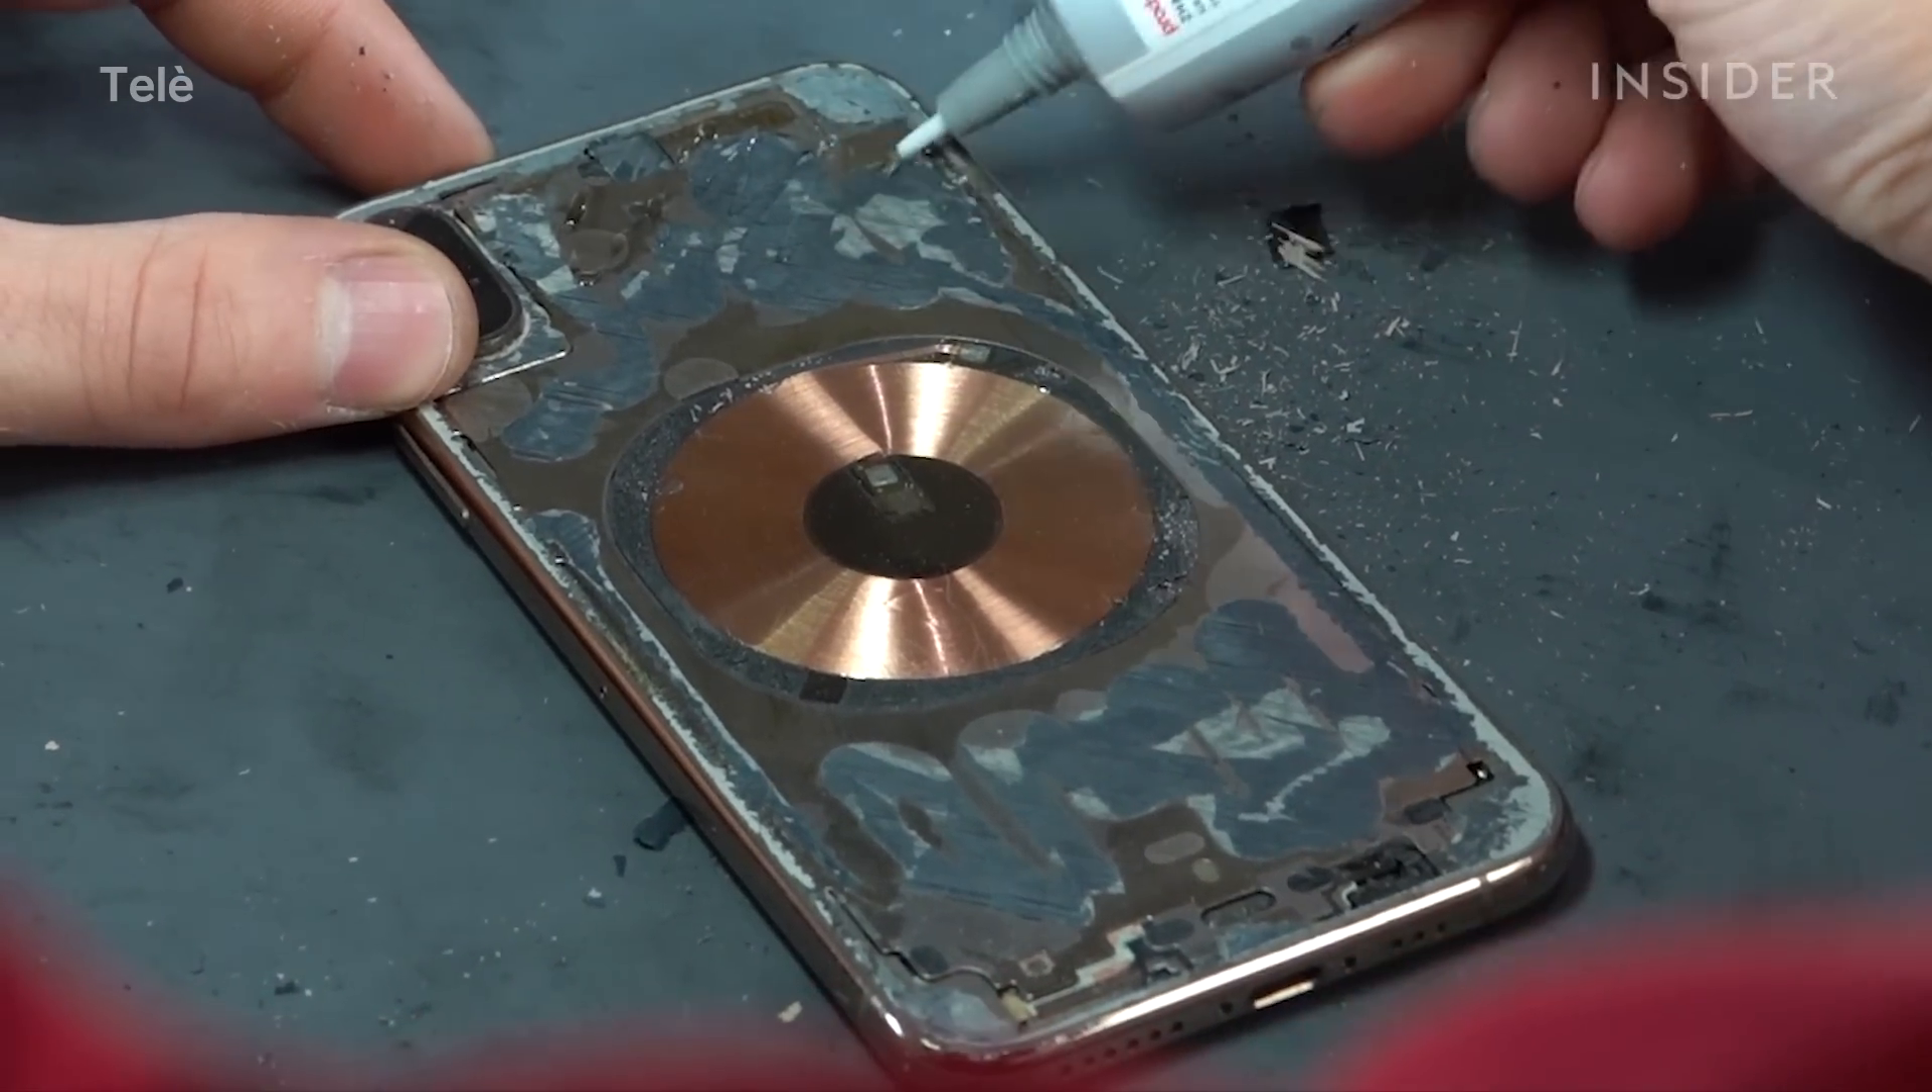Now that I've removed all the glass I can finally start putting the phone all the way back together.